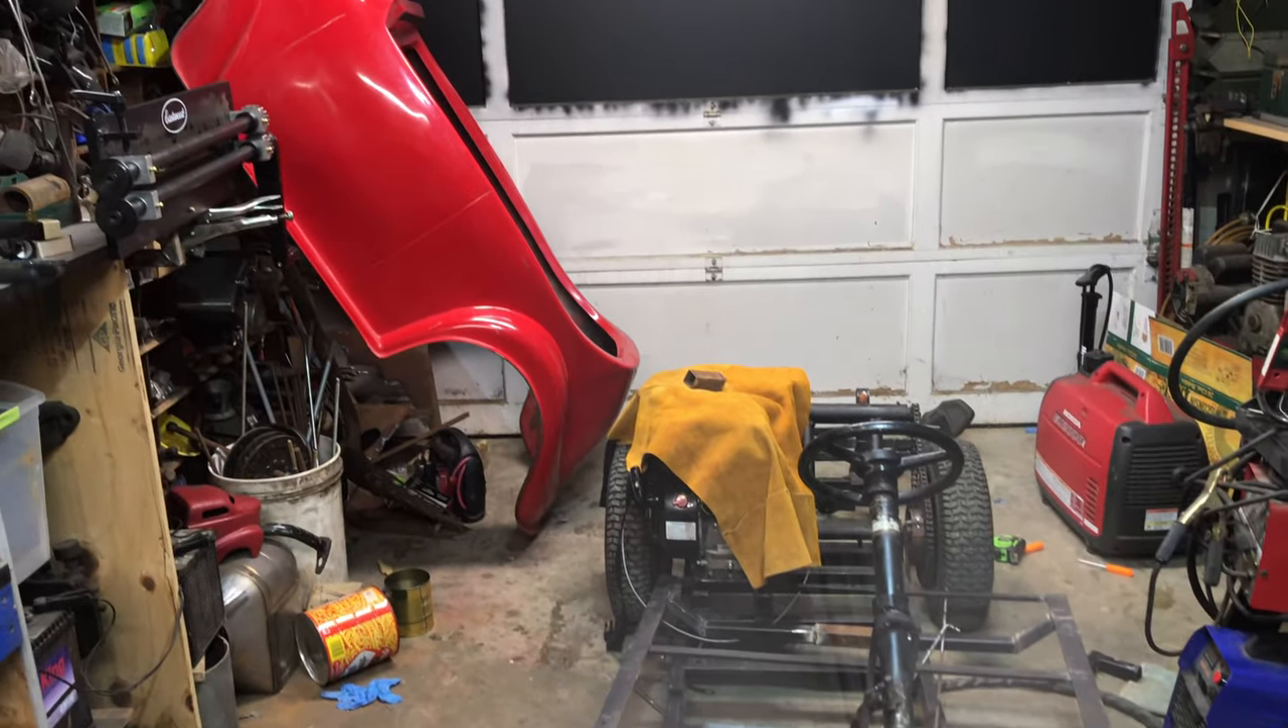Well, I've taken the body off and it's a little chilly outside today and kind of rainy.